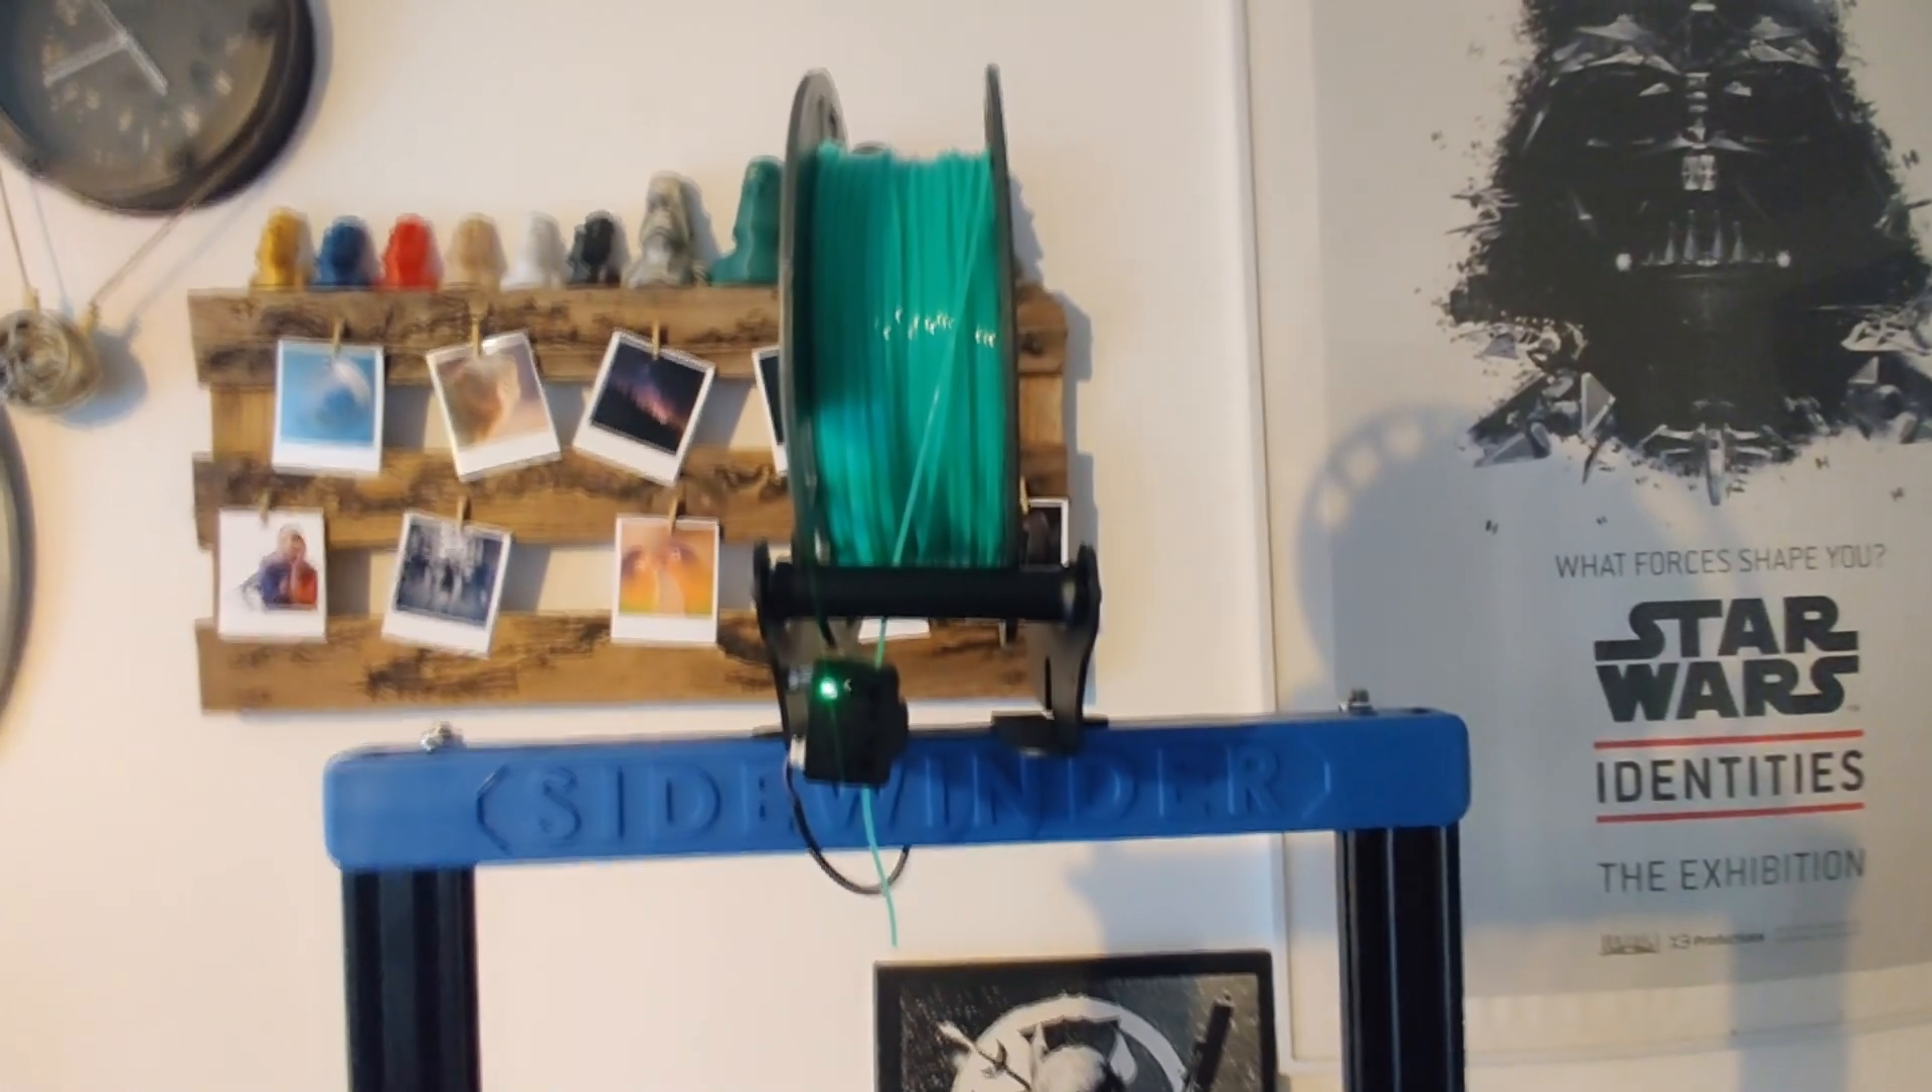Et puis, j'ai placé la bobine sur ce support.